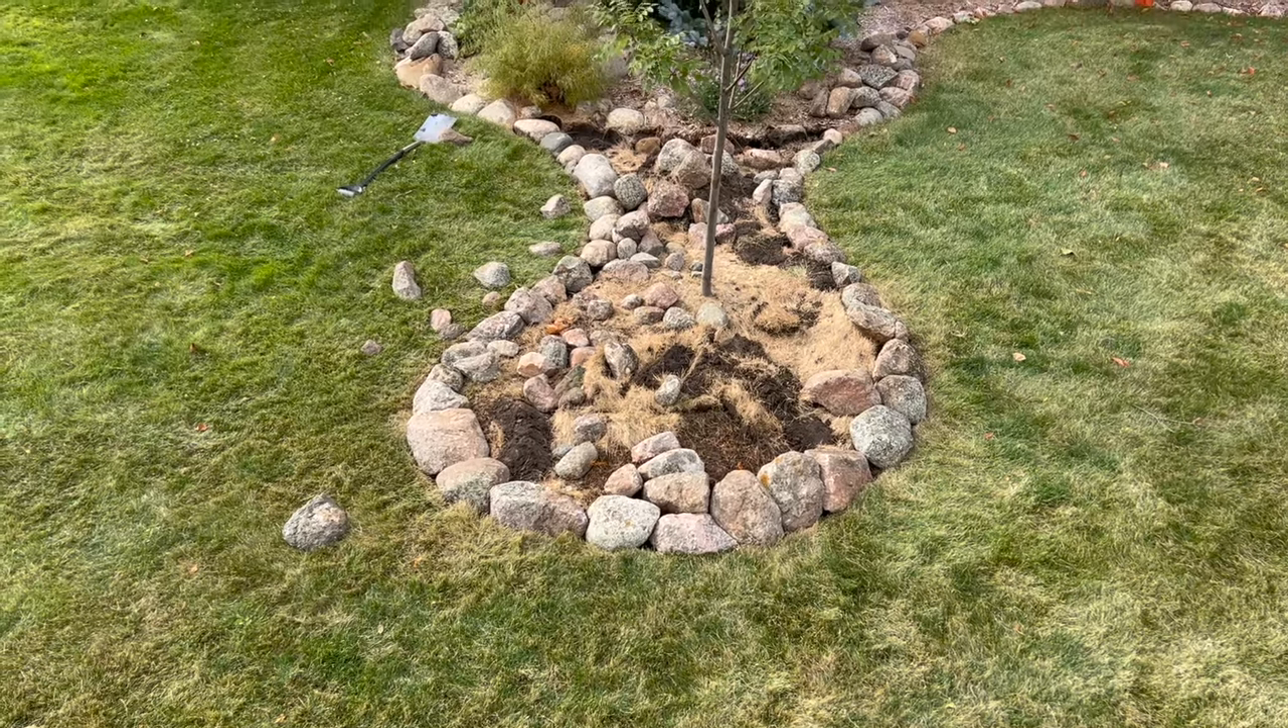We've got our rock edging in all the way around our bed.